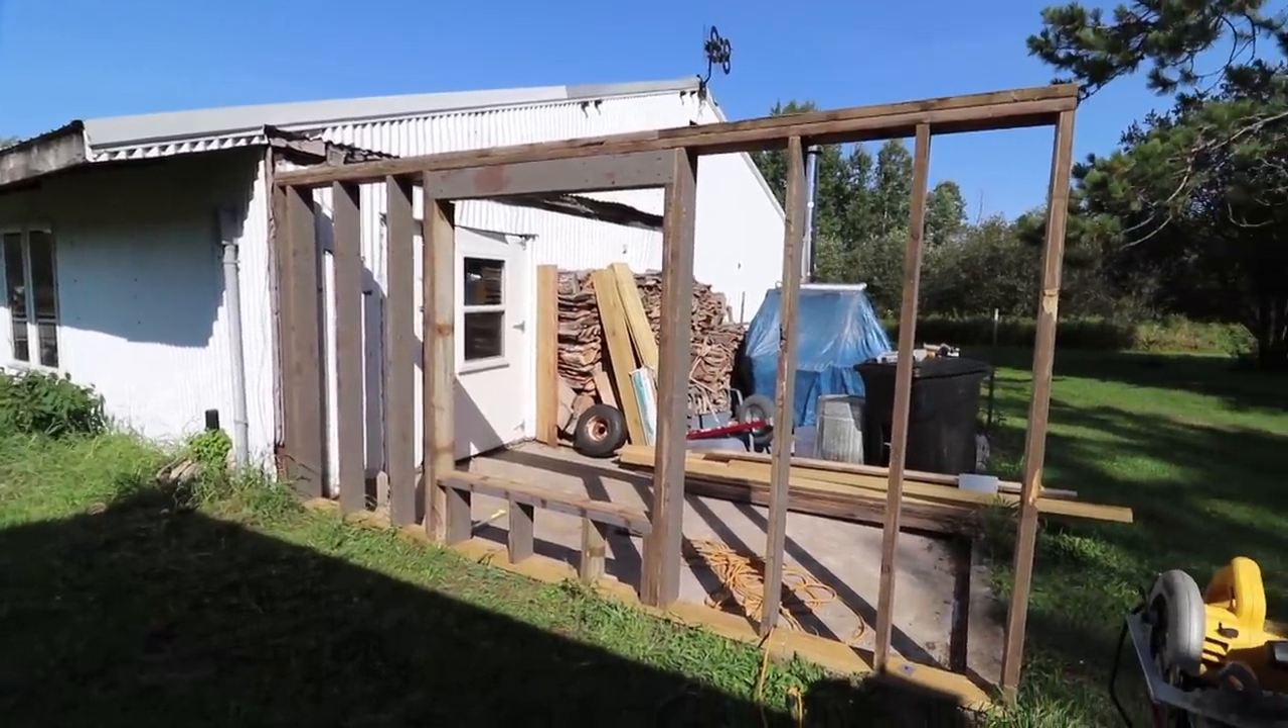The first wall is all framed up. Just need to put some sheathing on there, which I don't have.